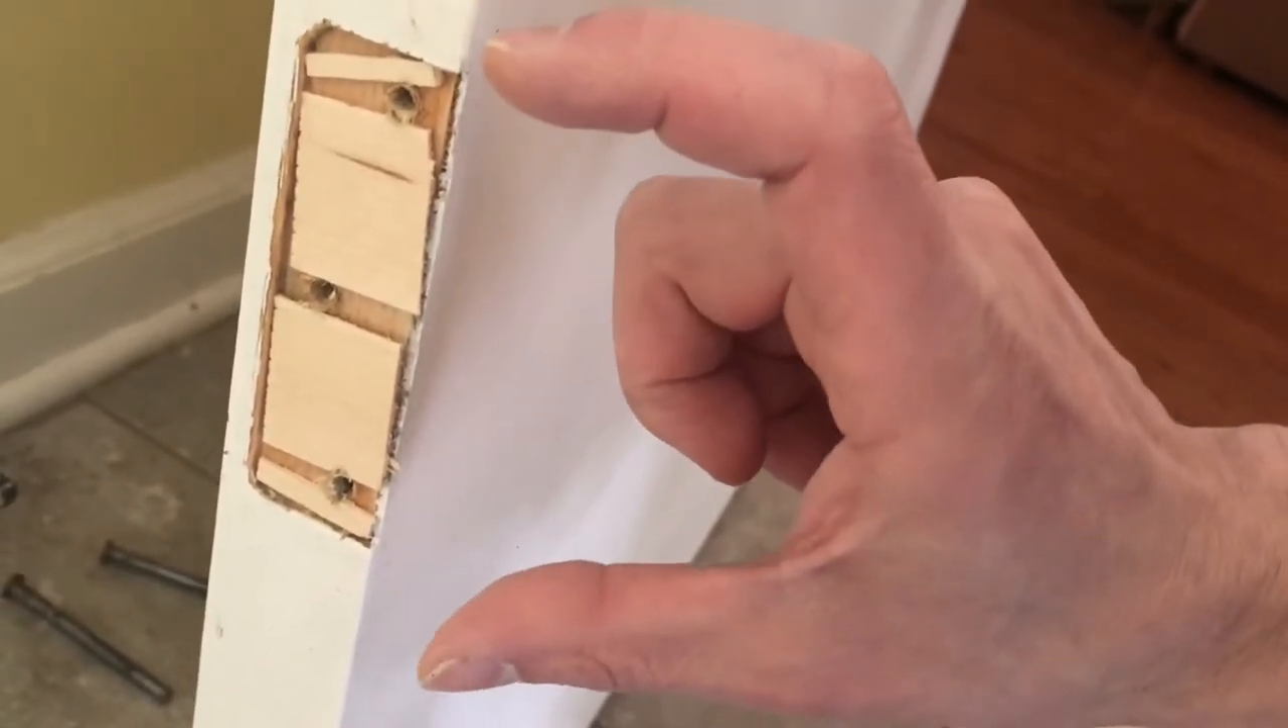Here are my shims in place. I just kind of cut them to fit.